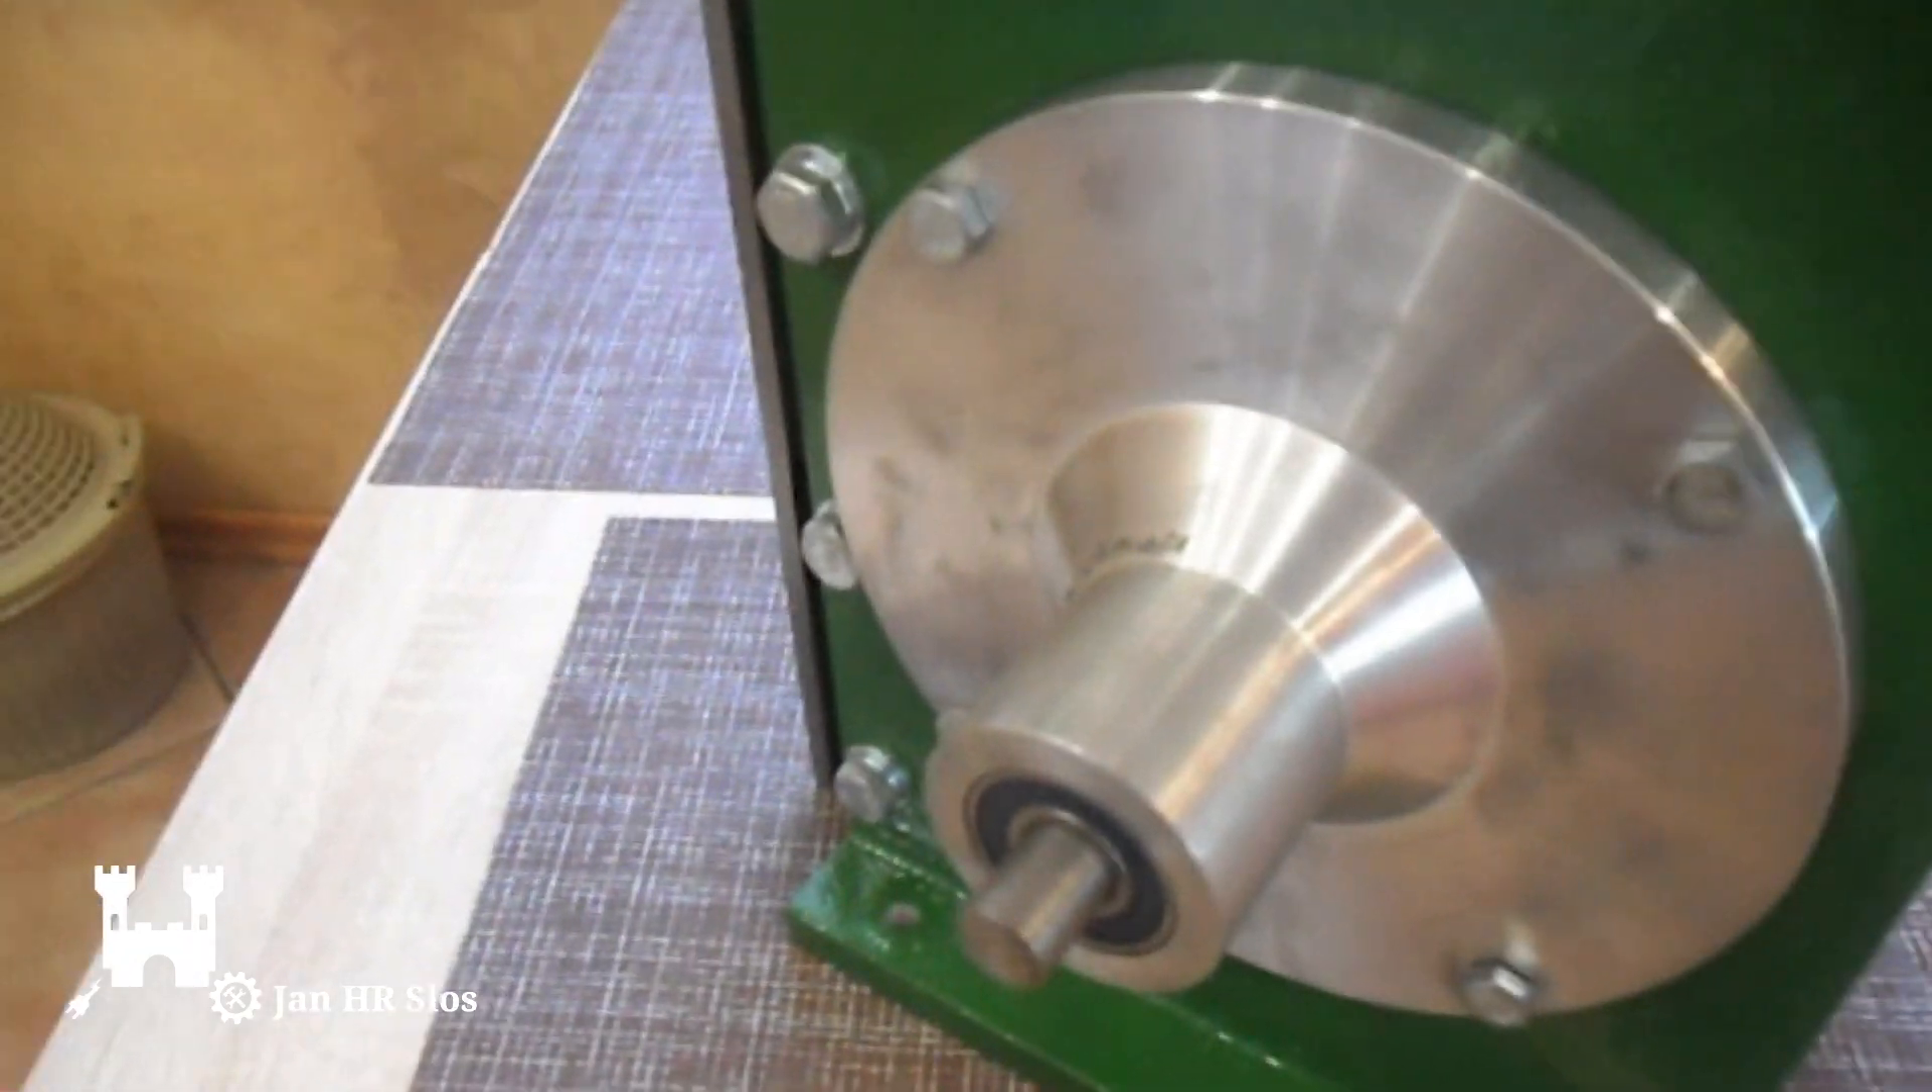I've installed the disc, and made the axle, and installed the ball bearings.